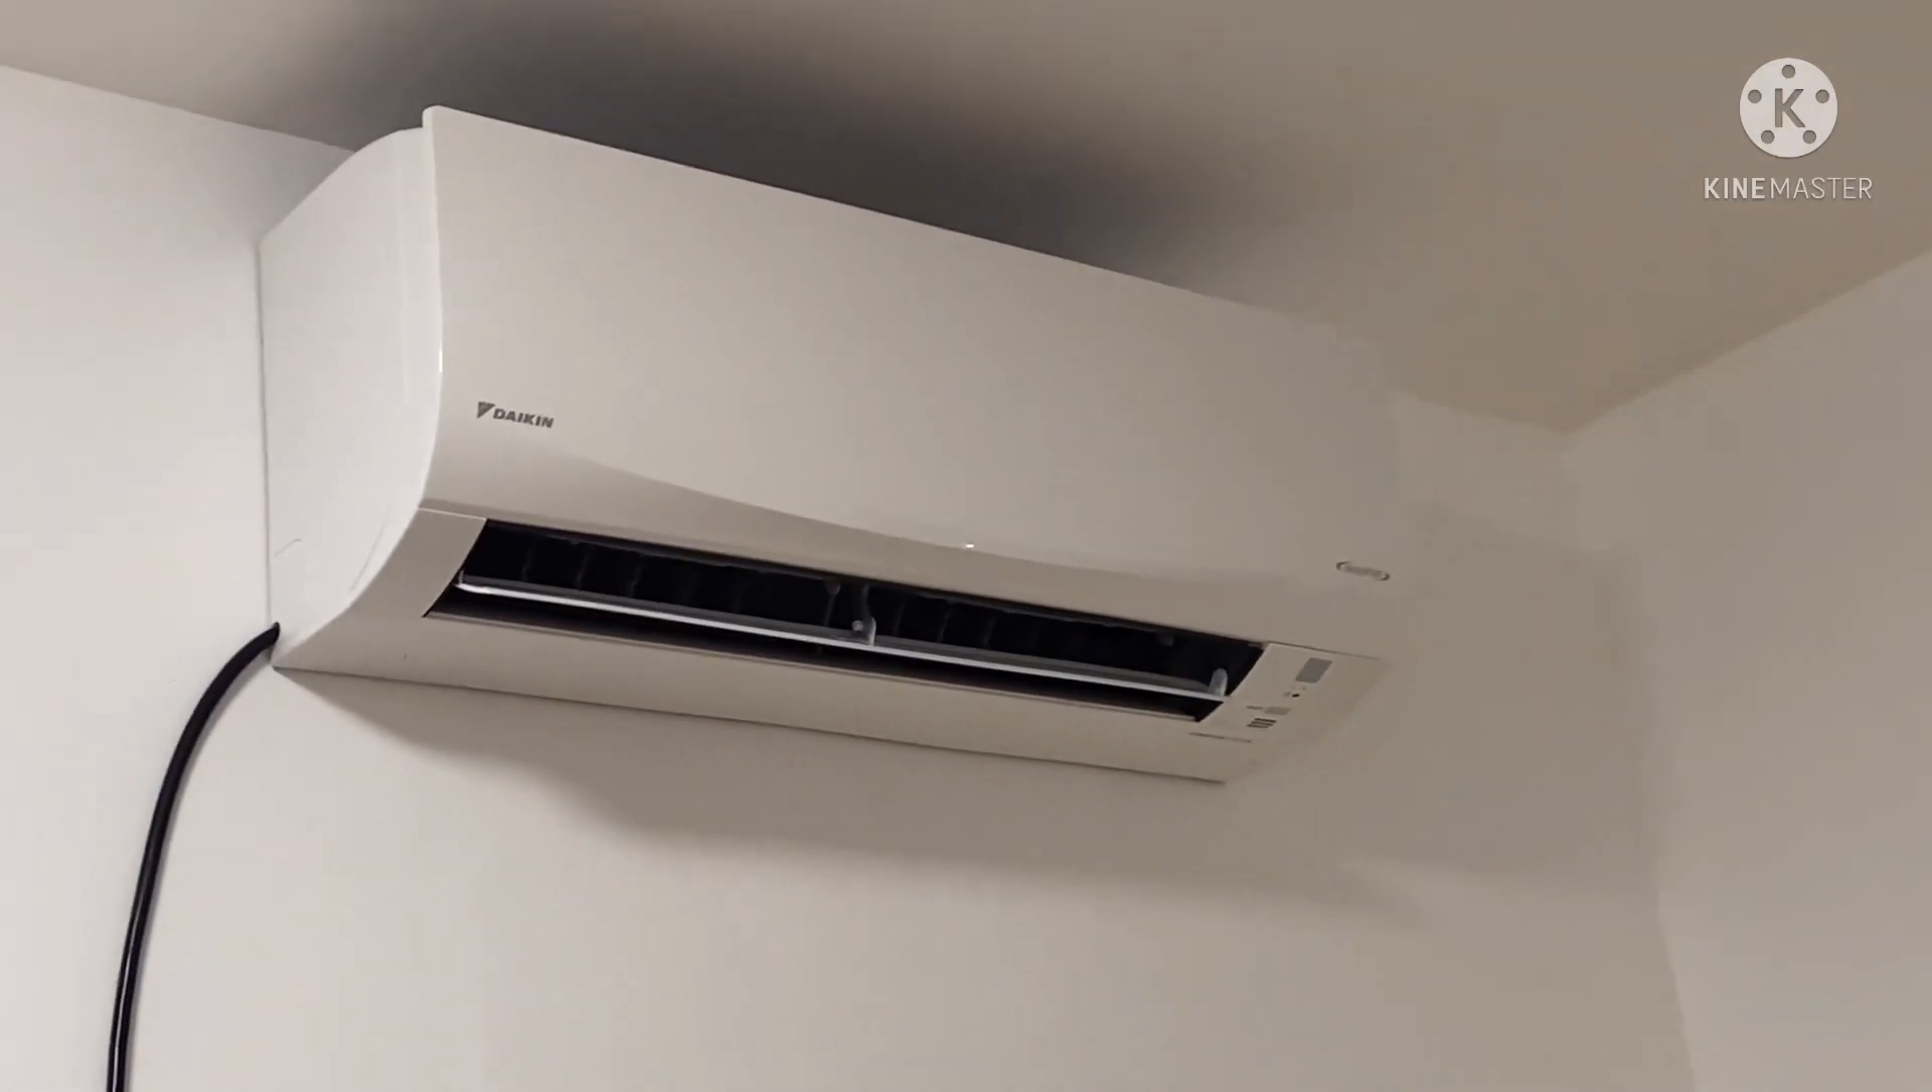Ginawa na yung aircon namin Ikinabit na siya.